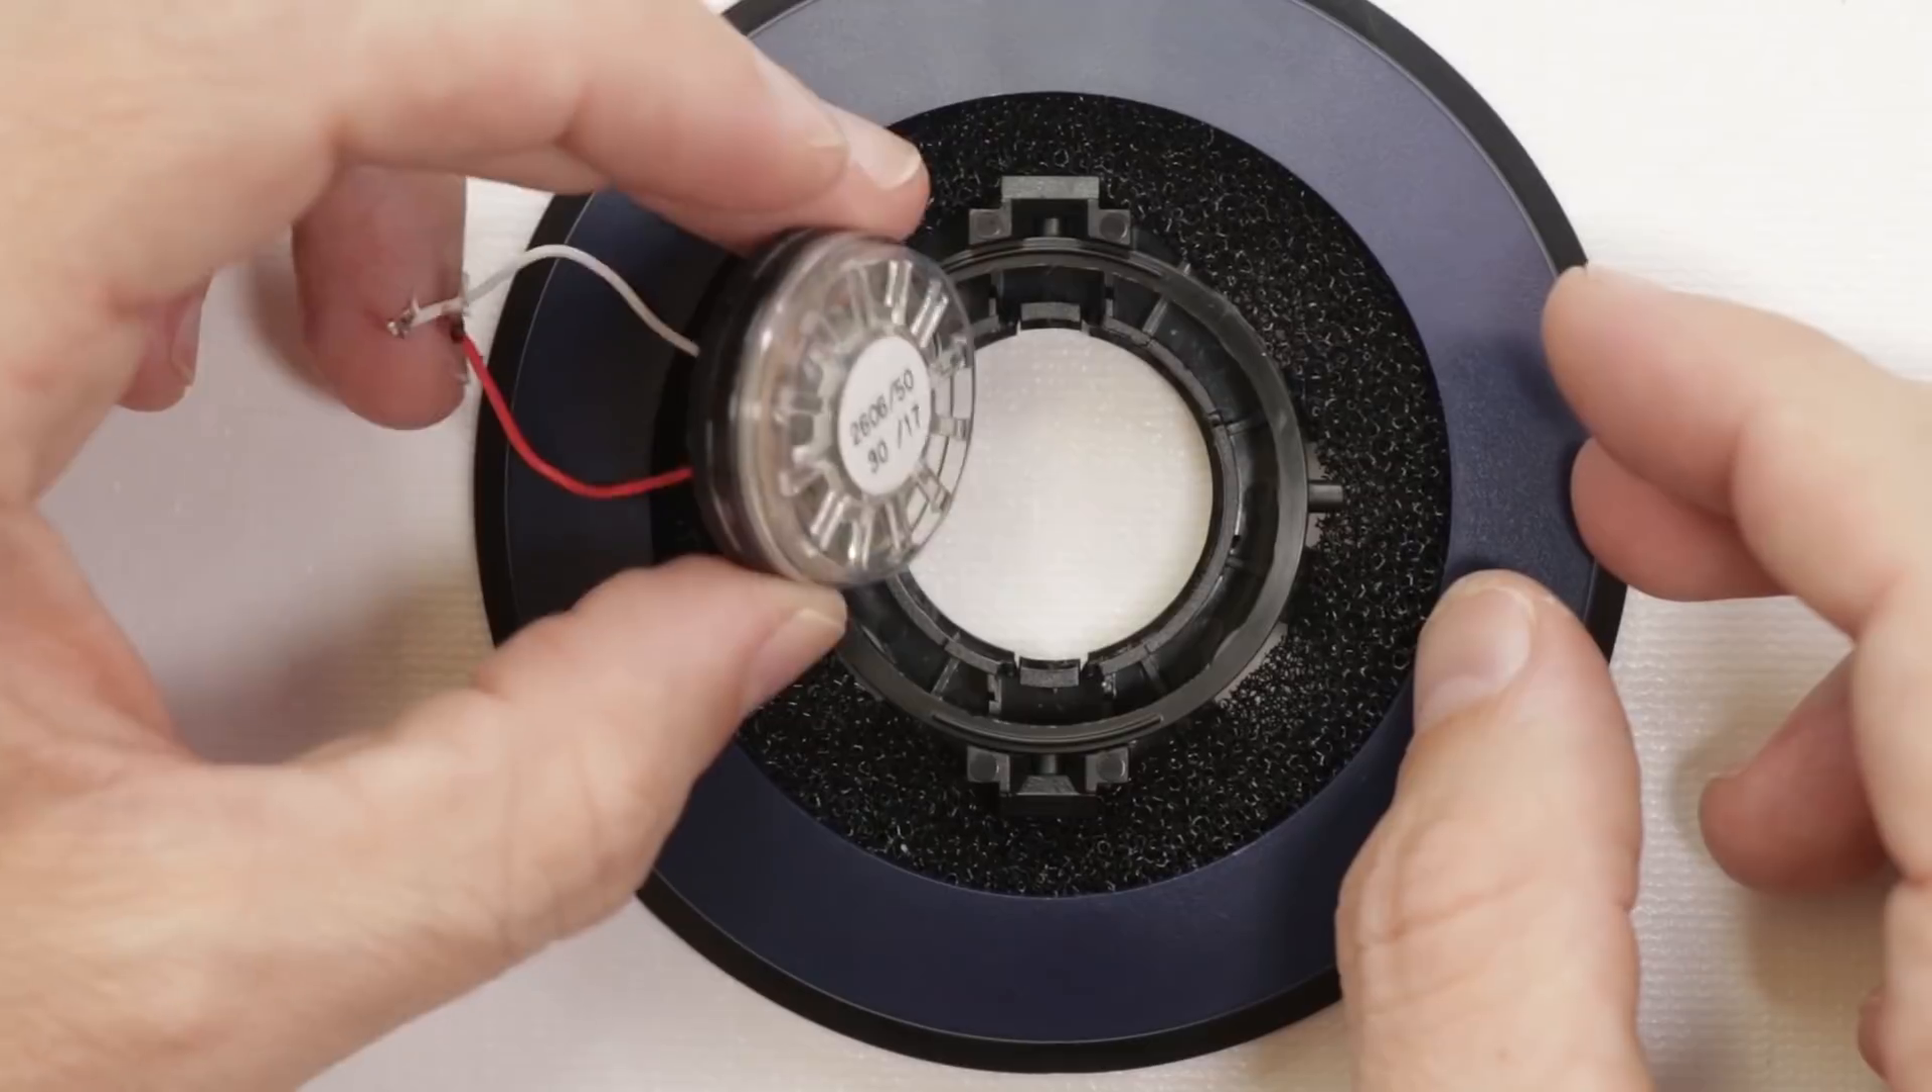And now with the speaker out this is about as far as we're going to go.